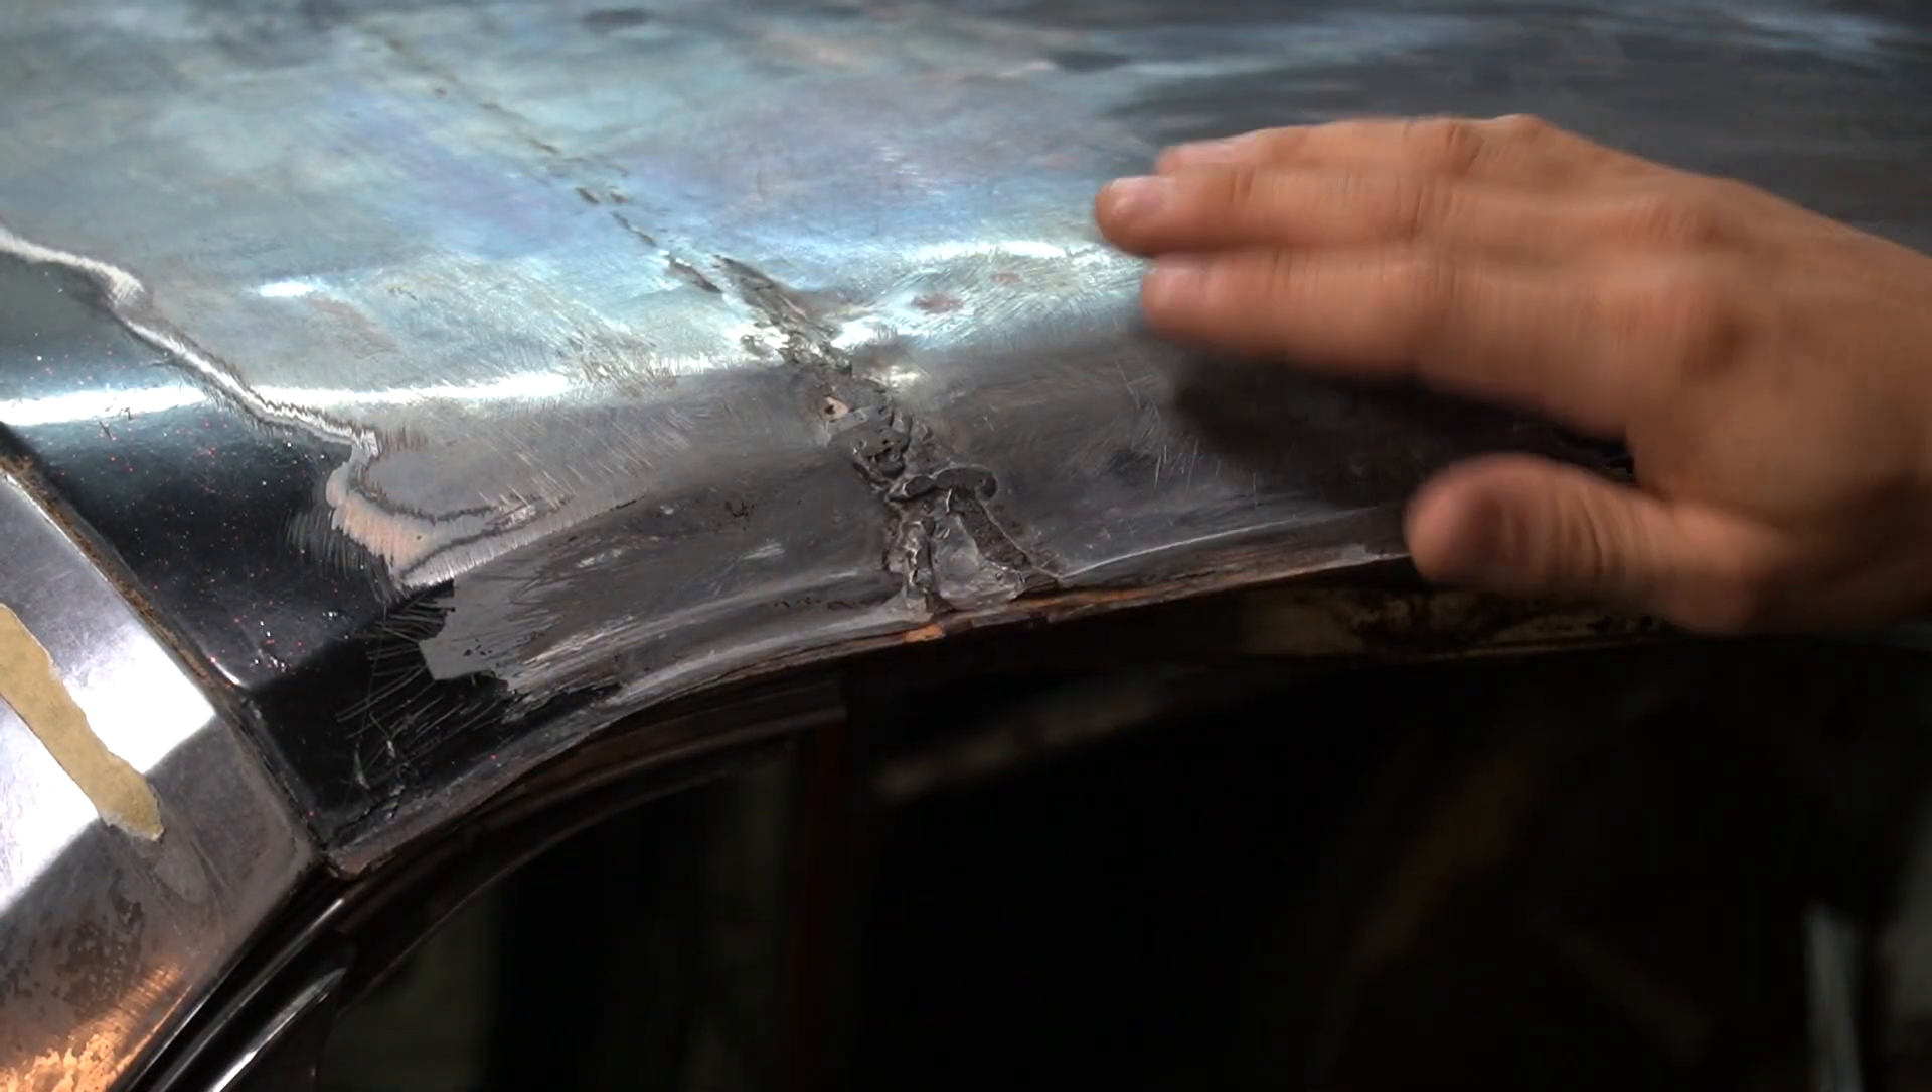So you can see right here in this section this is where they join these two panels together and they didn't match up very good.